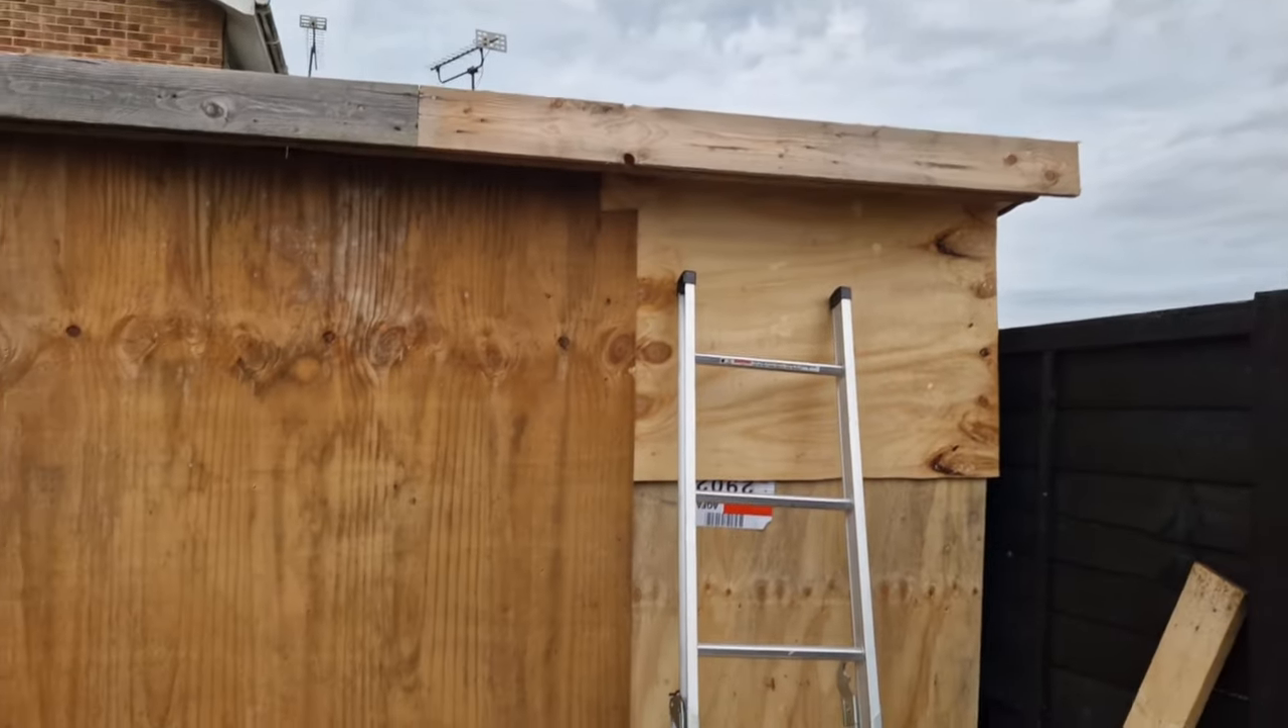So I've boarded the front up just with some surplus ply stuff from the old roof and stuff just because the rain's coming.